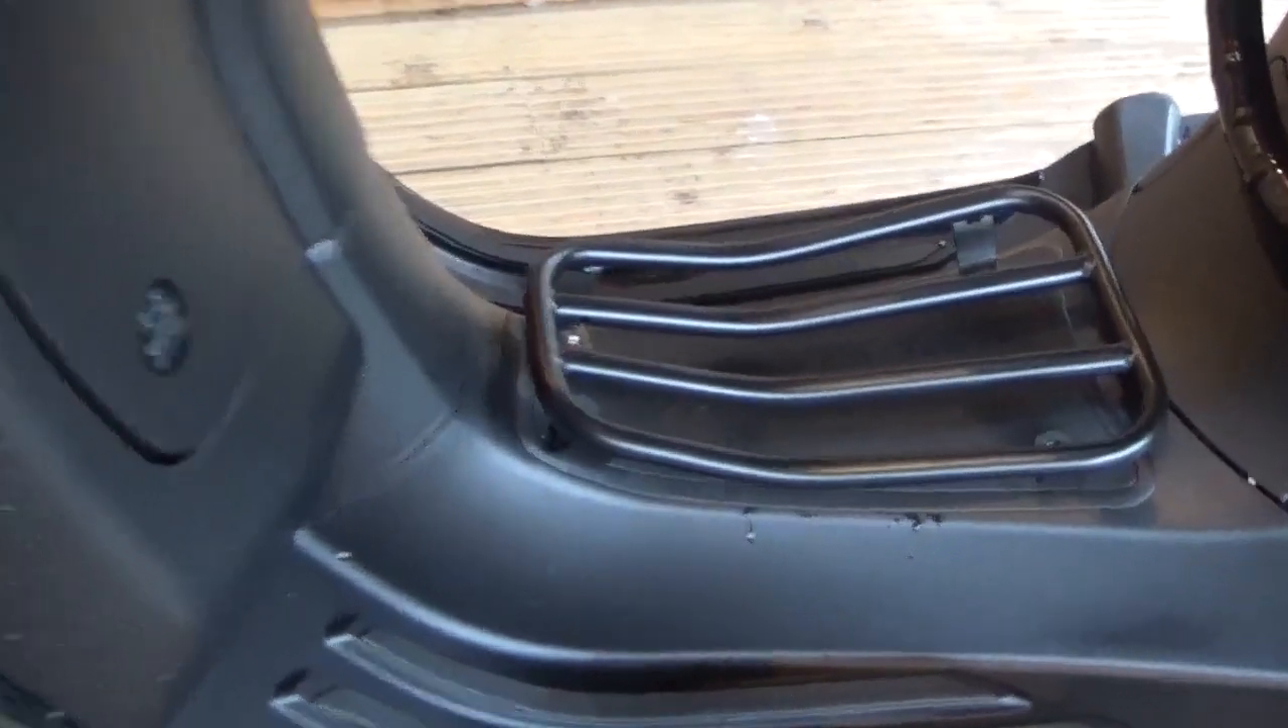Het accurekje zit op zijn plek en de montage is ontzettend eenvoudig.